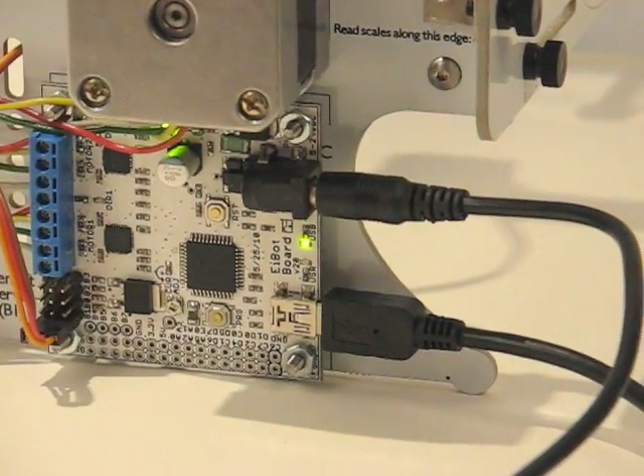That is the business end of the USB cable, and here is the 9-volt power cable, and now we've got life on our board.